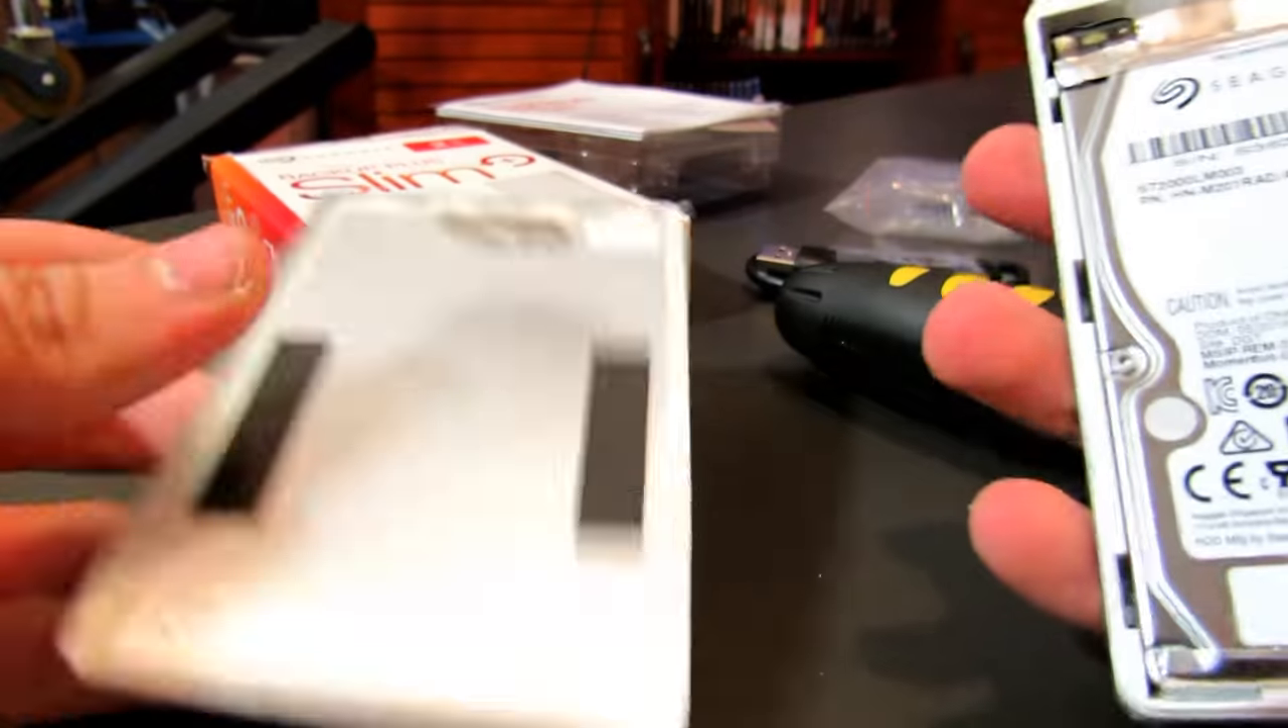Alright well that case is finally off.